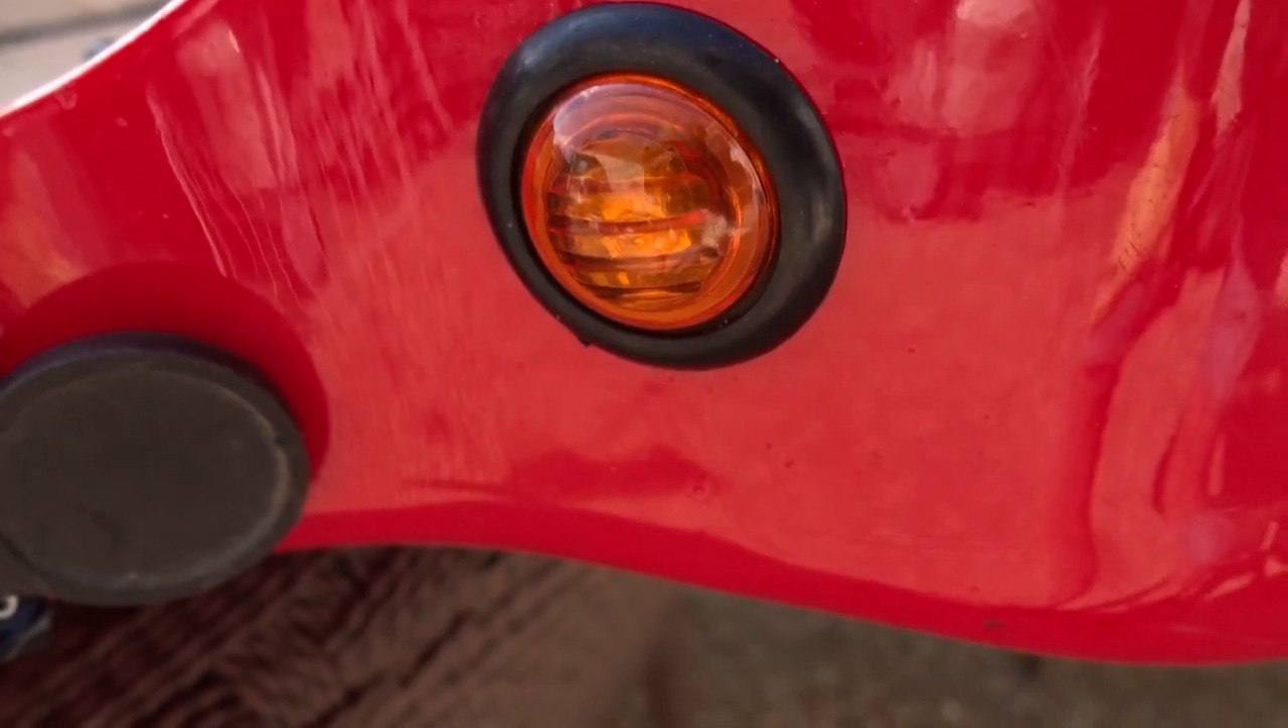I bought three -quarter inch LED marker lights from Amazon link is down in the description below and they fit right into the hole nice and clean.